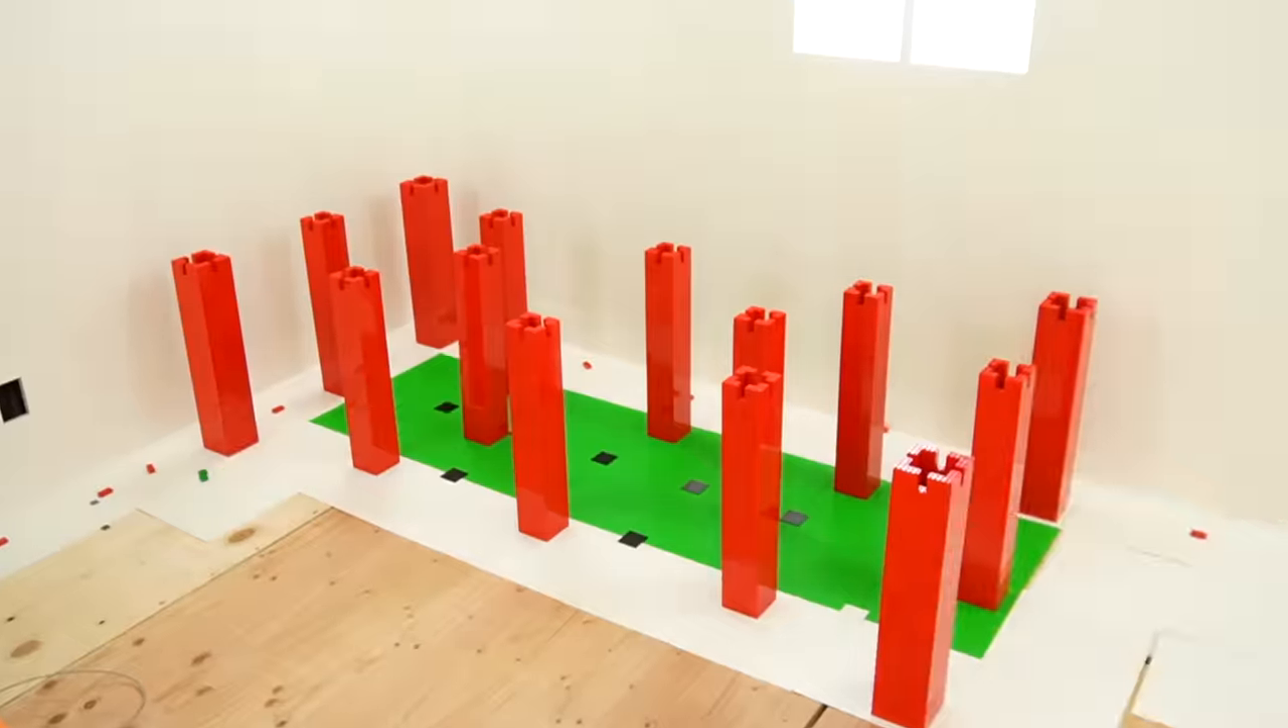All right, so I got all 14 legs installed and now I'm going to take these spacers and put them around them.